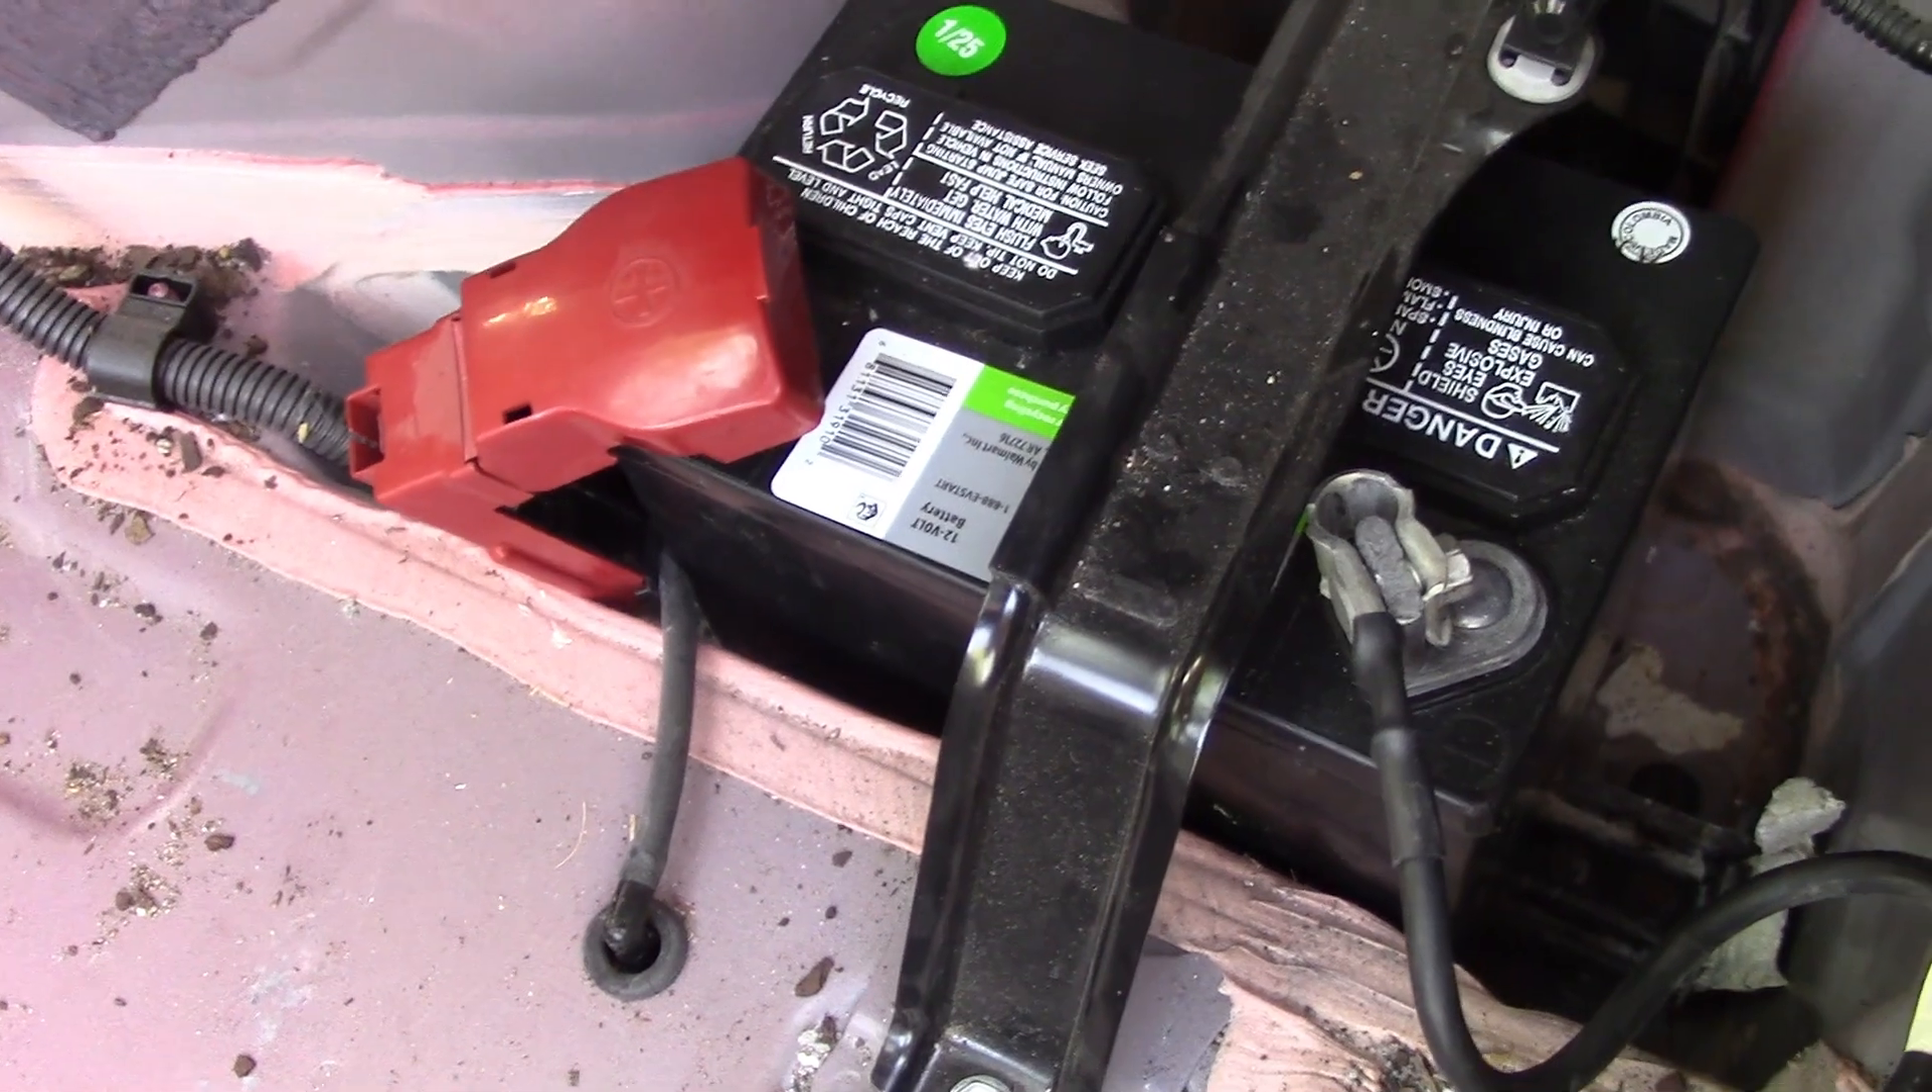All right so there's the new 12 volt battery in.